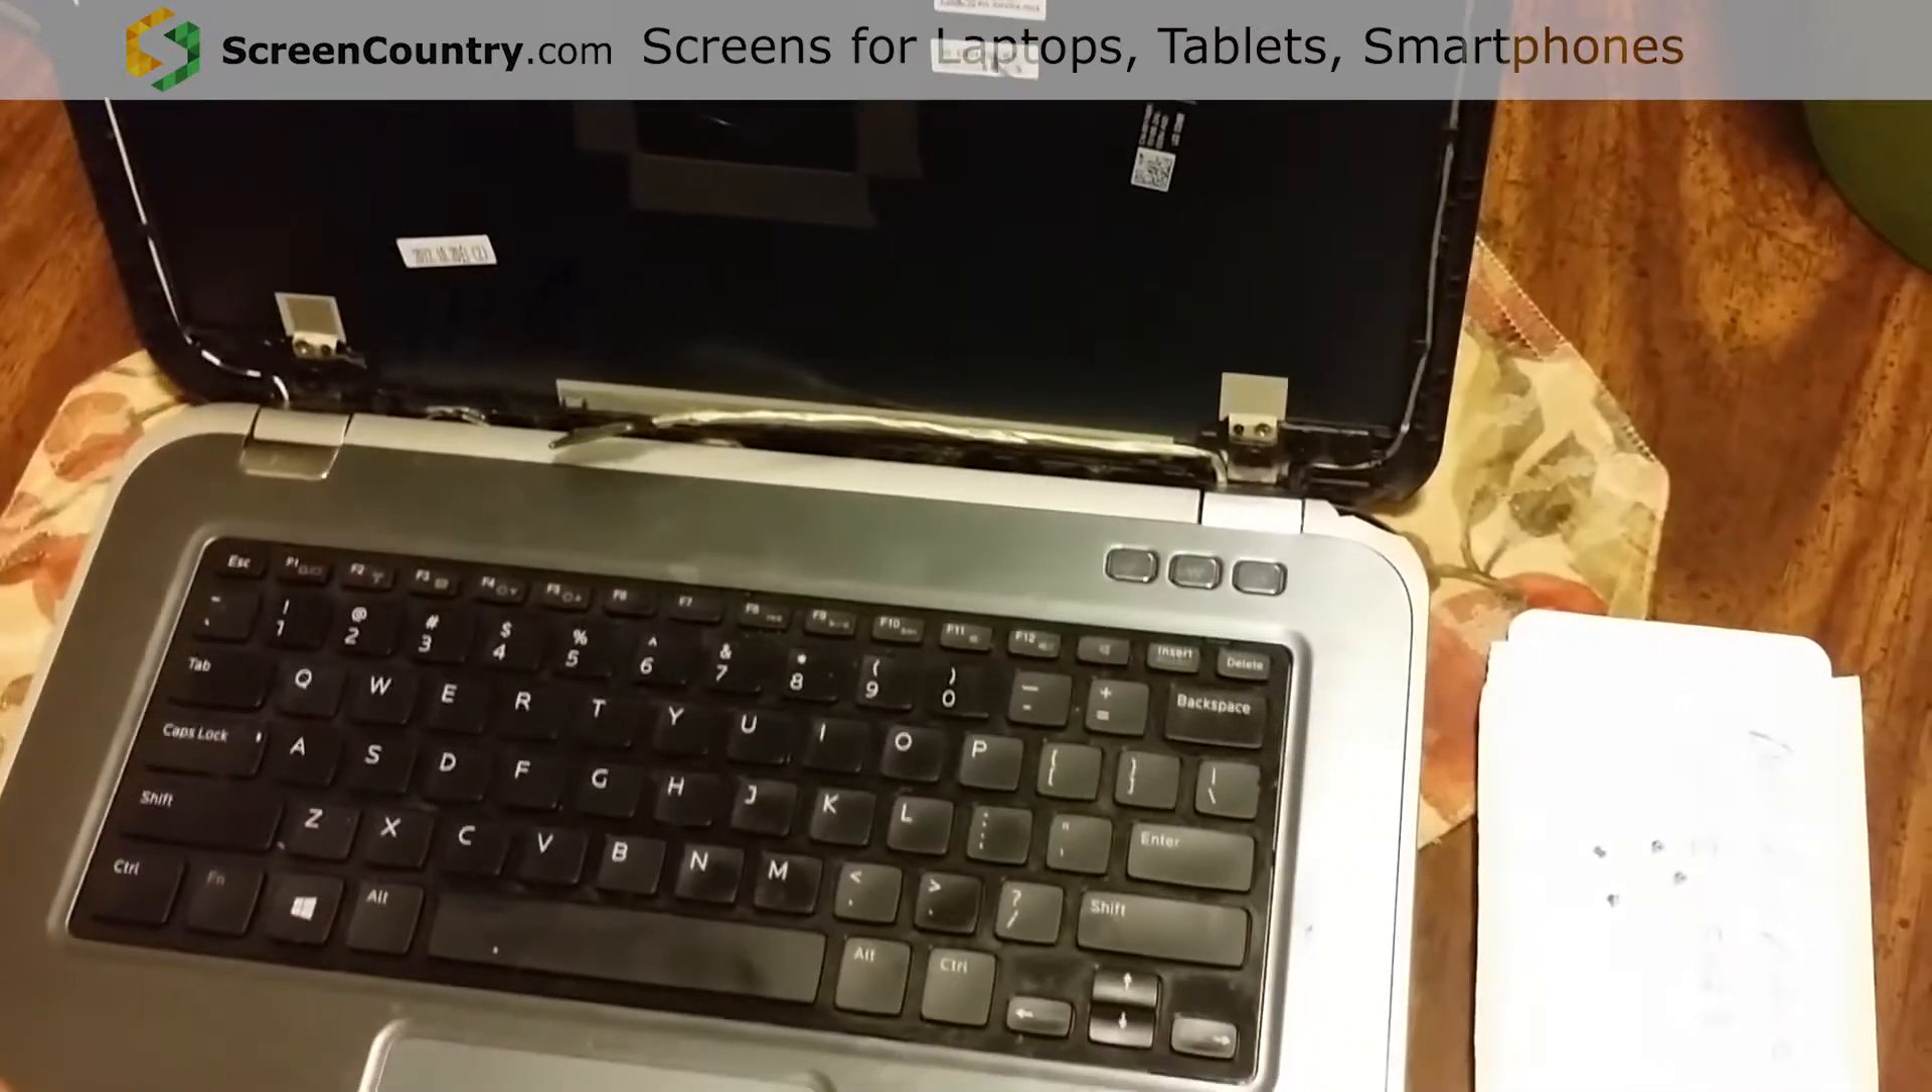Then the old screen is removed.